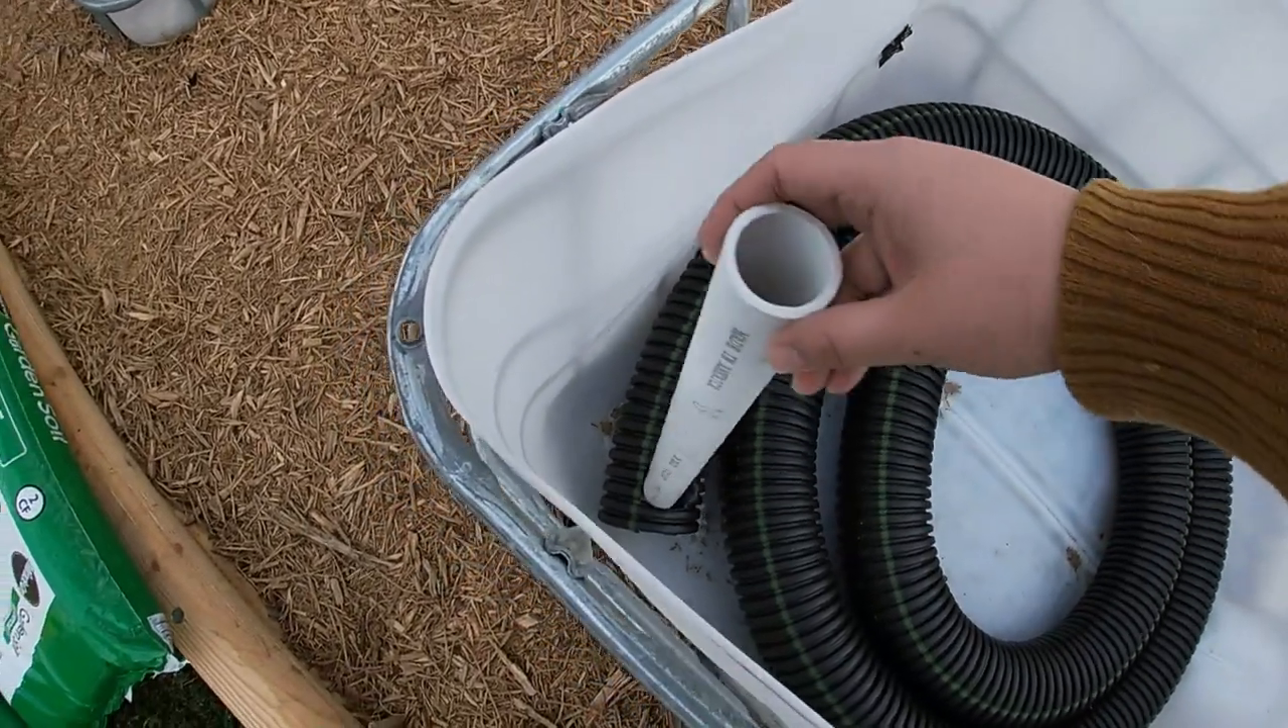What we've done inside is we have four inch perforated drainage pipe wrapped around the bottom.